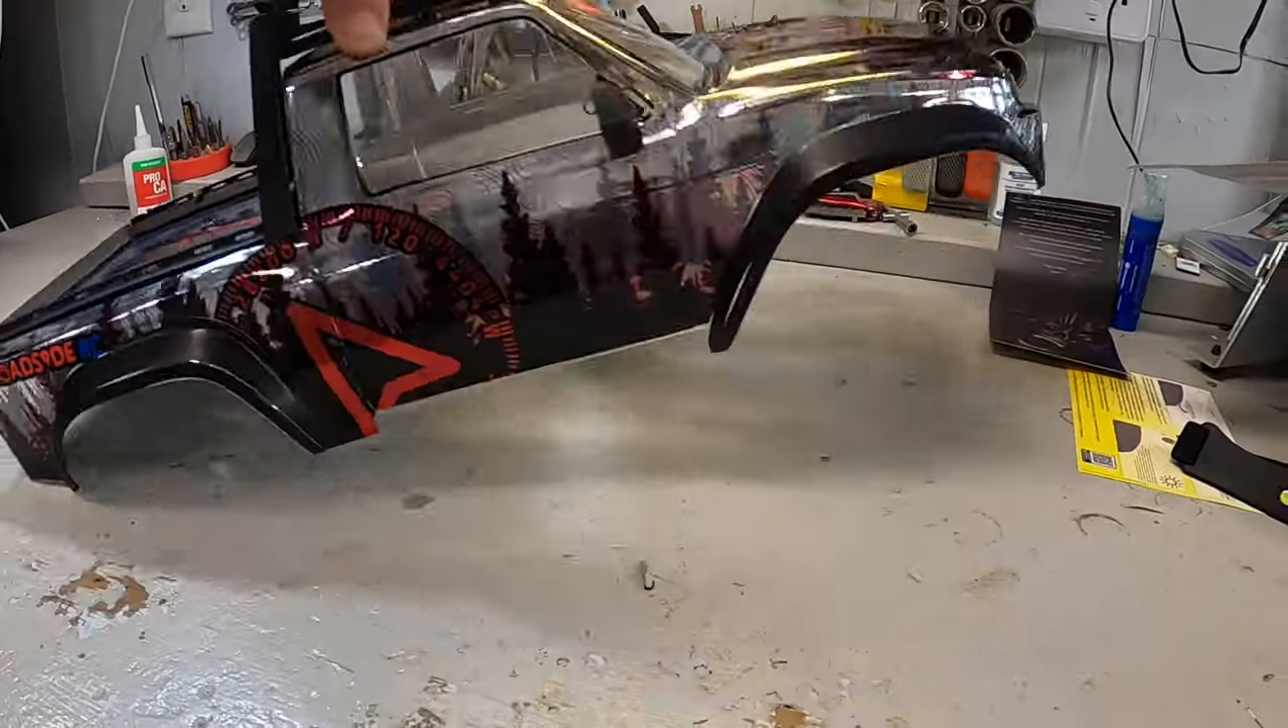All the stickers are on all the plastics are back on.